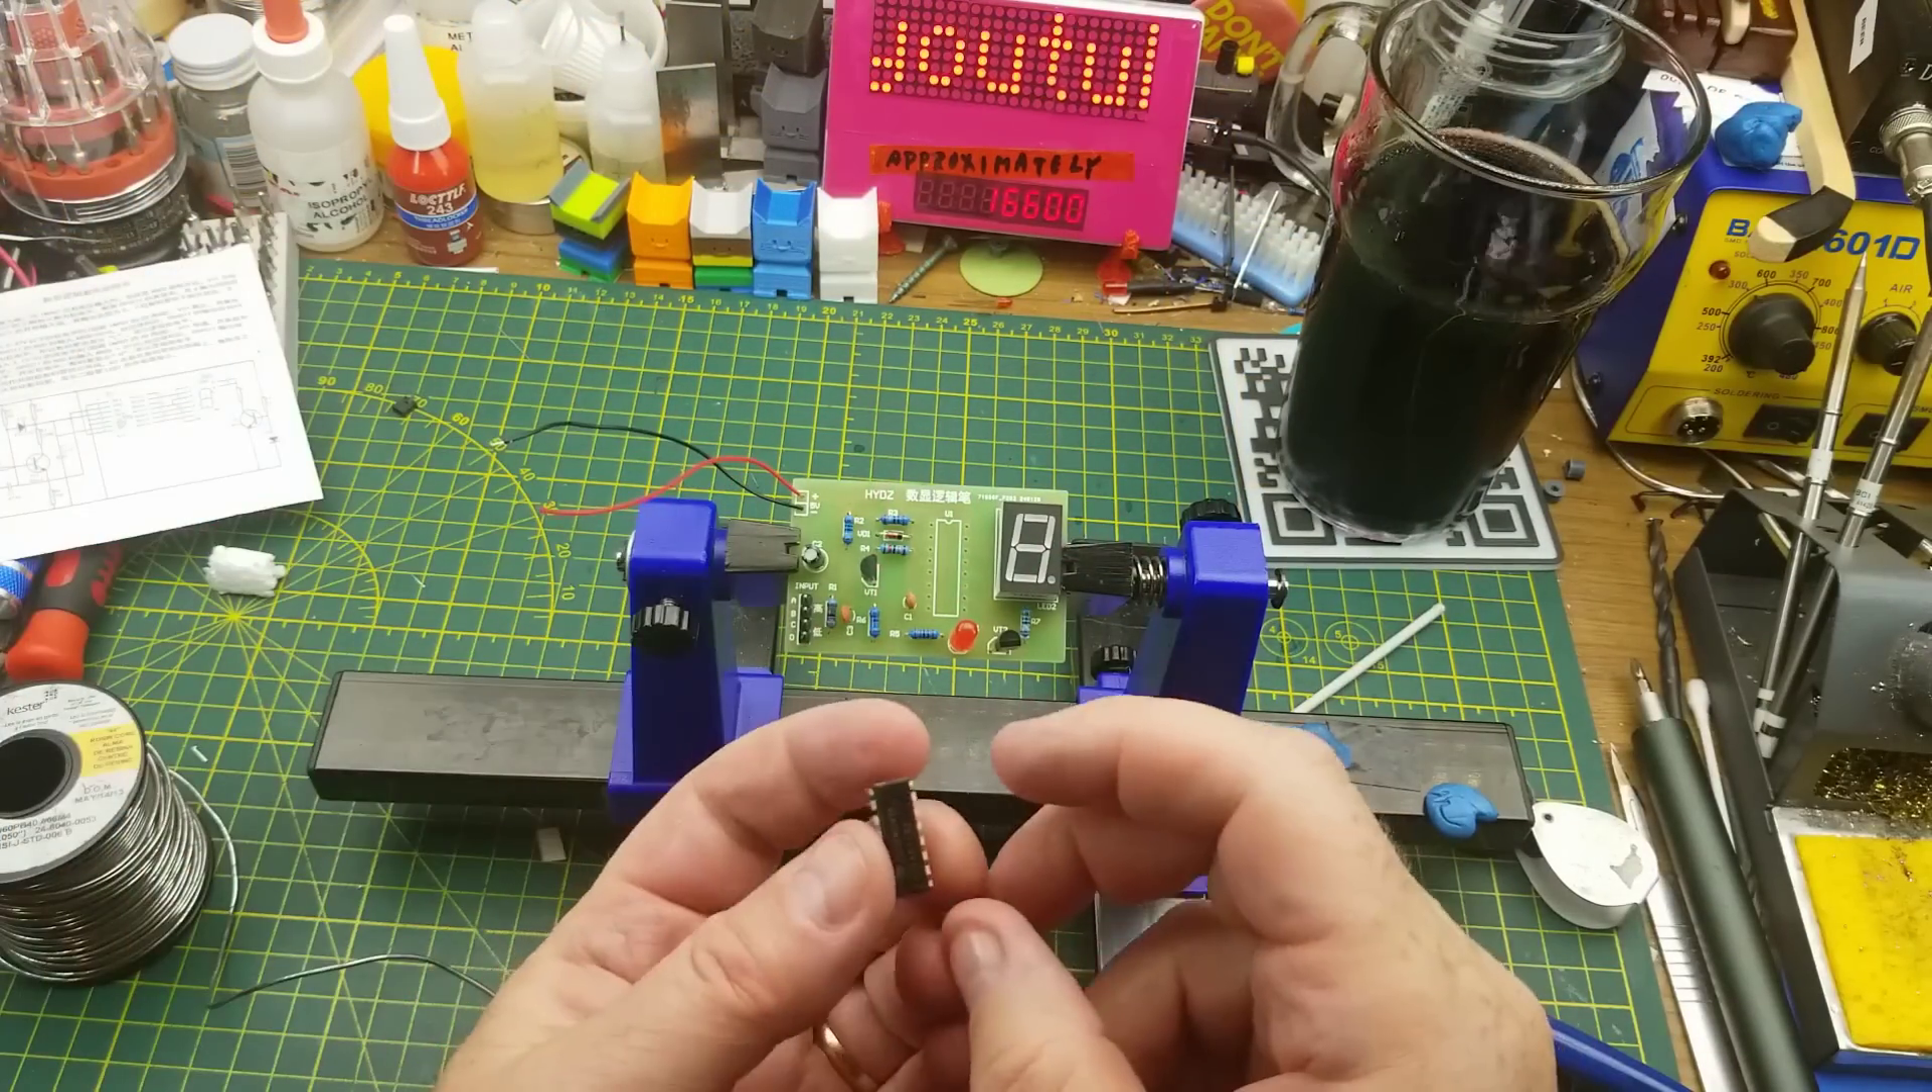And now the only thing left is the chip.